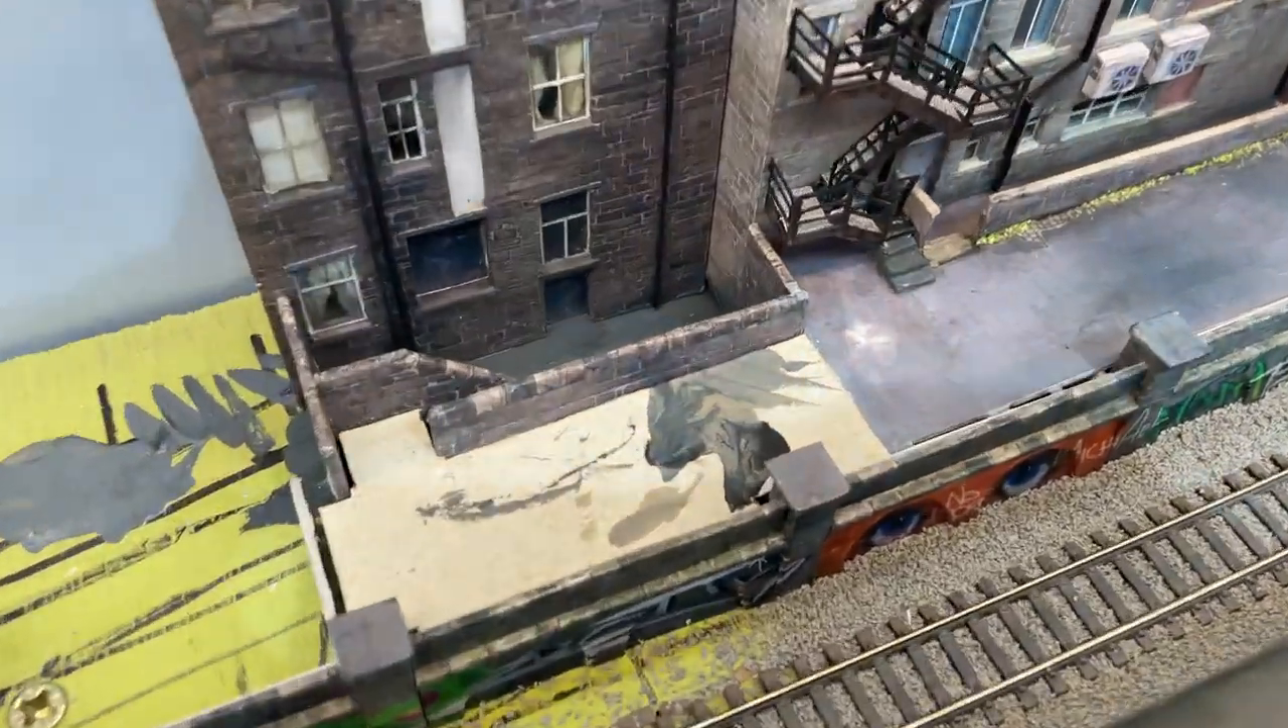I fettled a piece of half millimetre card until it was the right shape to fit between the yard wall and the returning wall.